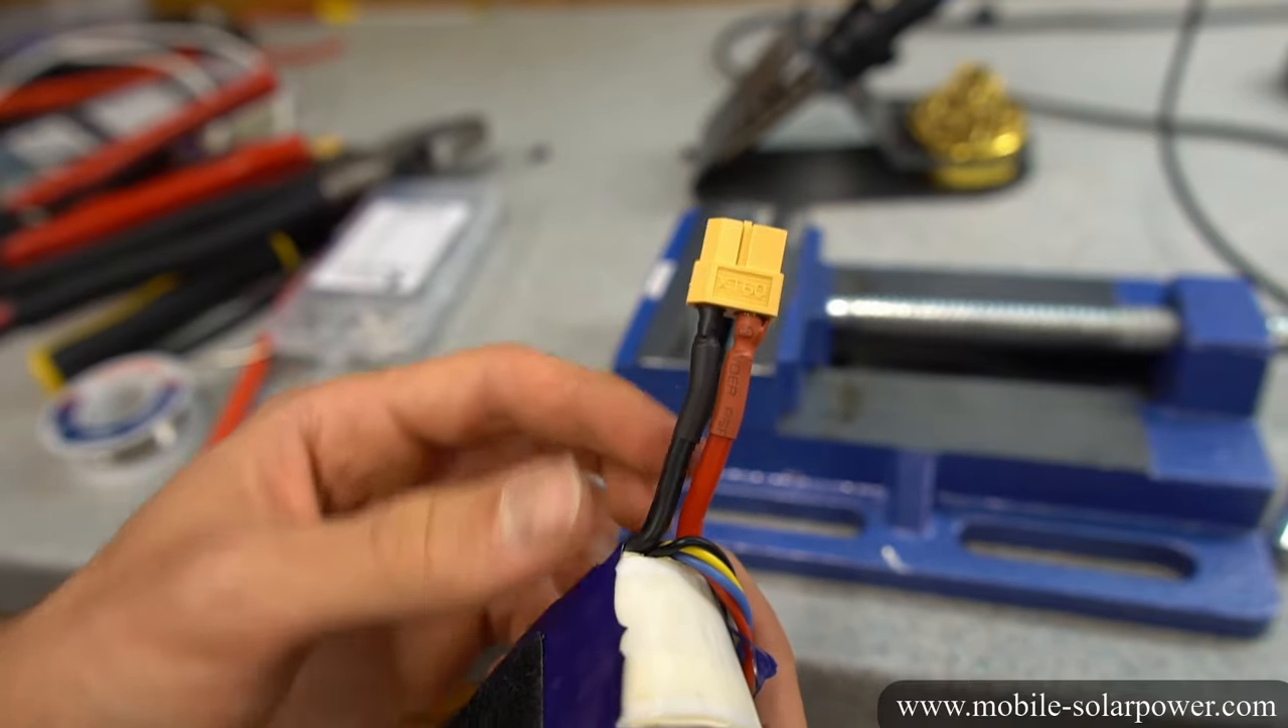So this is what it should look like. This is a completed soldering job for an XT60 connector.